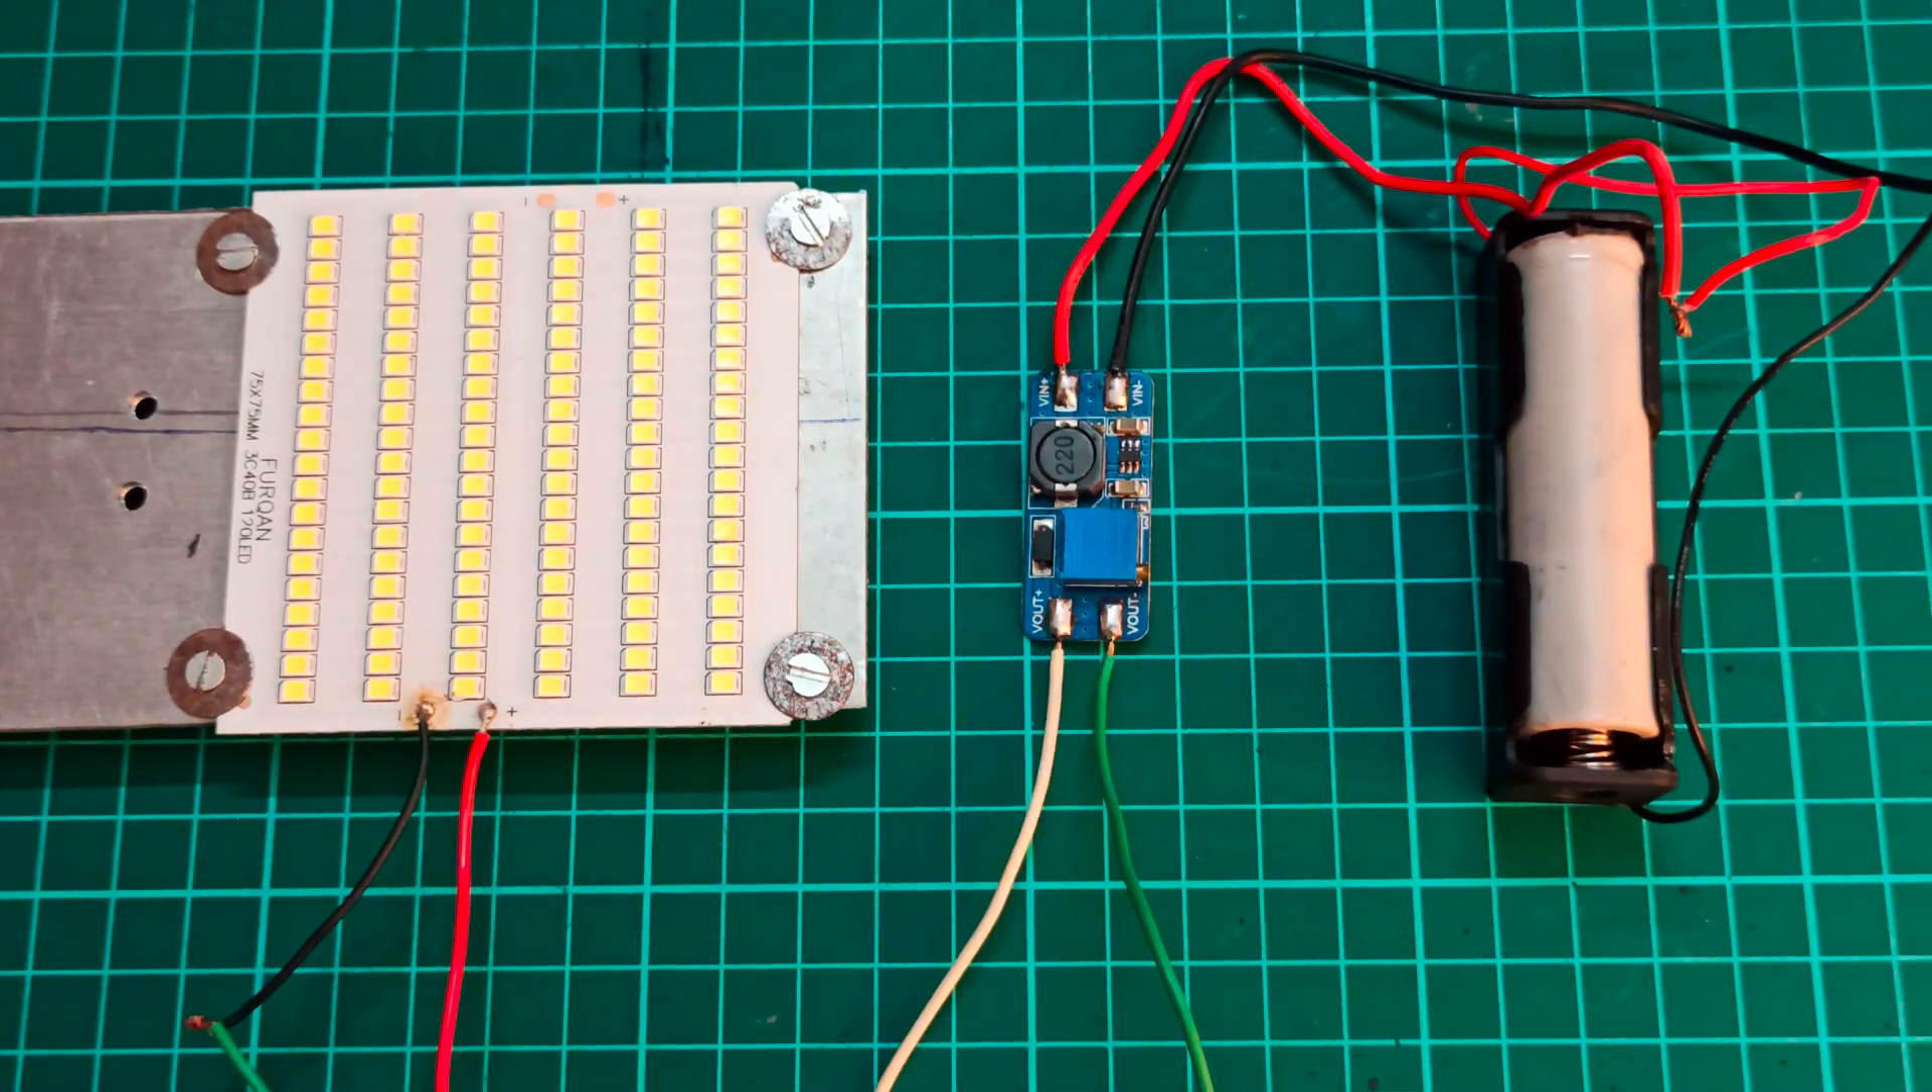A battery is already connected with this module.